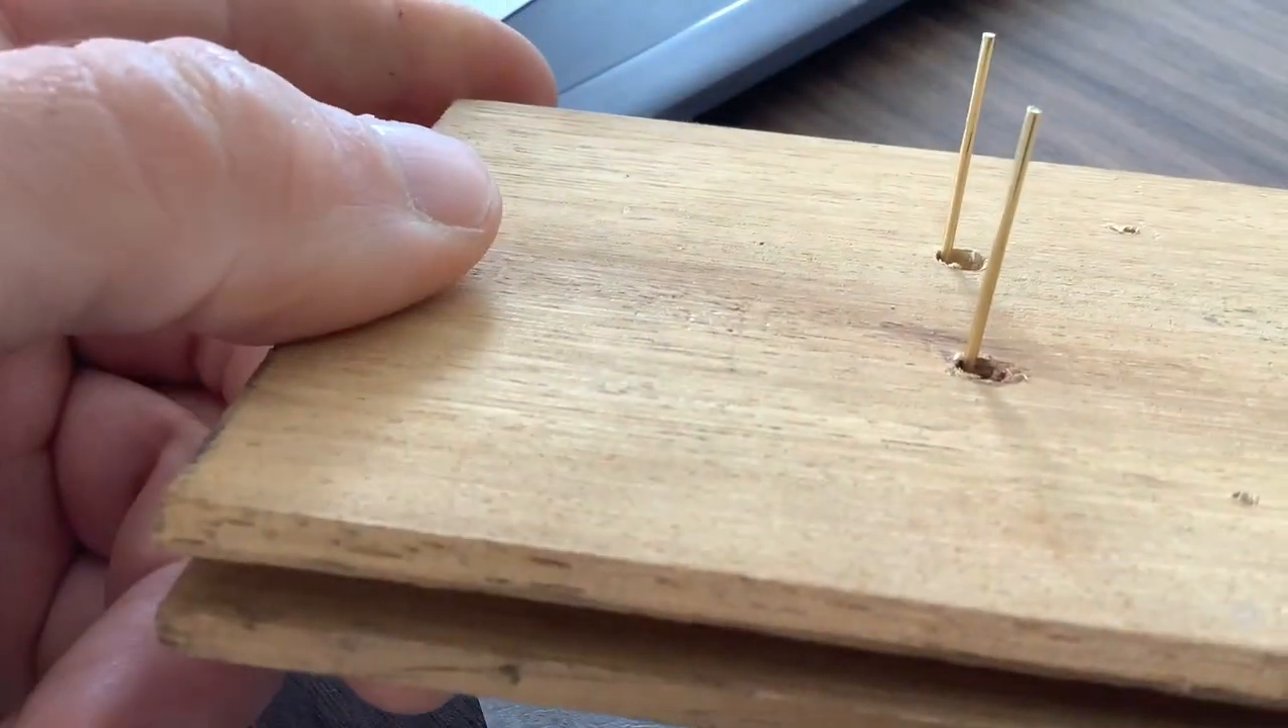So you can see those pins are now installed and I'm going to drop my turnout on.